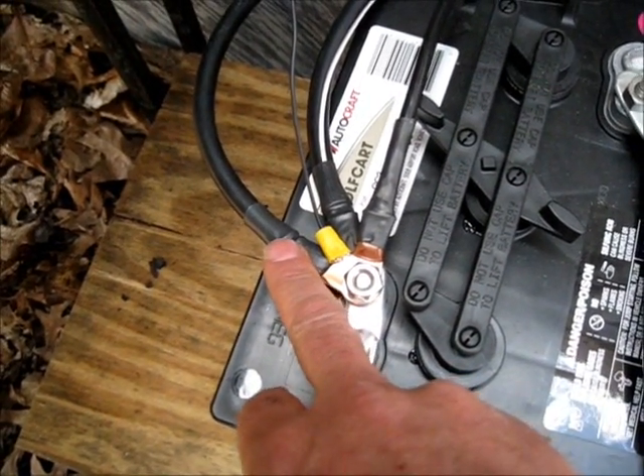Now I've got these heat shrink tubing on here protecting my wires.